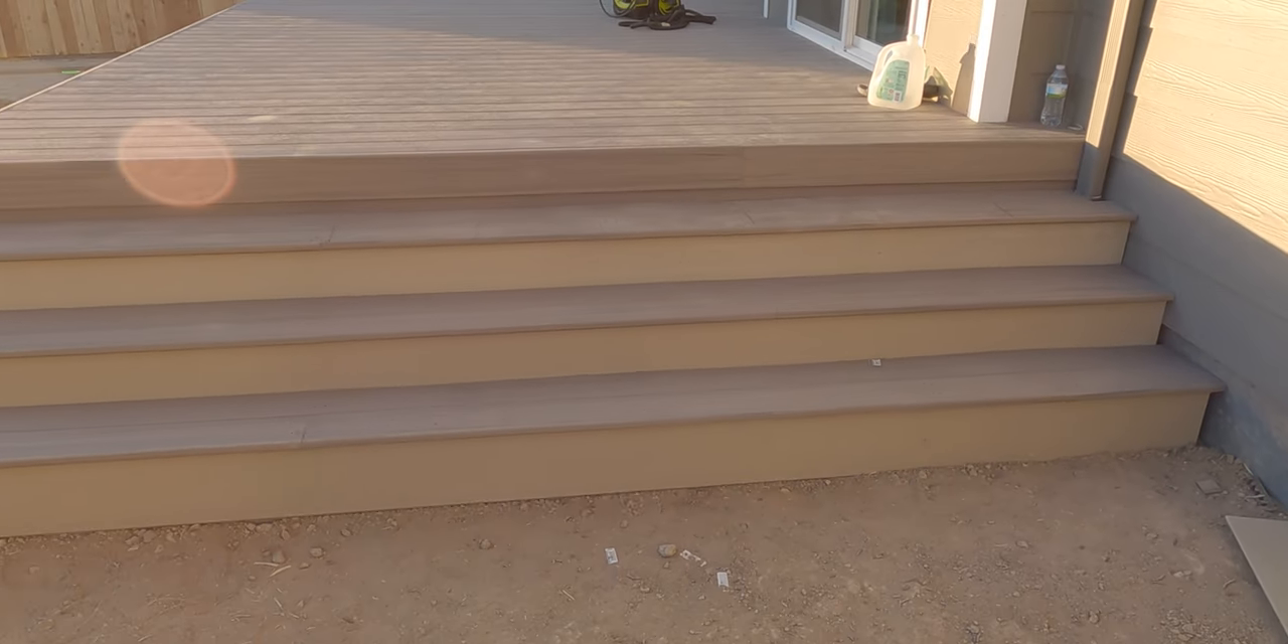This is where I cut out siding for the inside of the steps and I used Trex square edge boards for the top of the steps which actually gave me the perfect overhang that I needed.